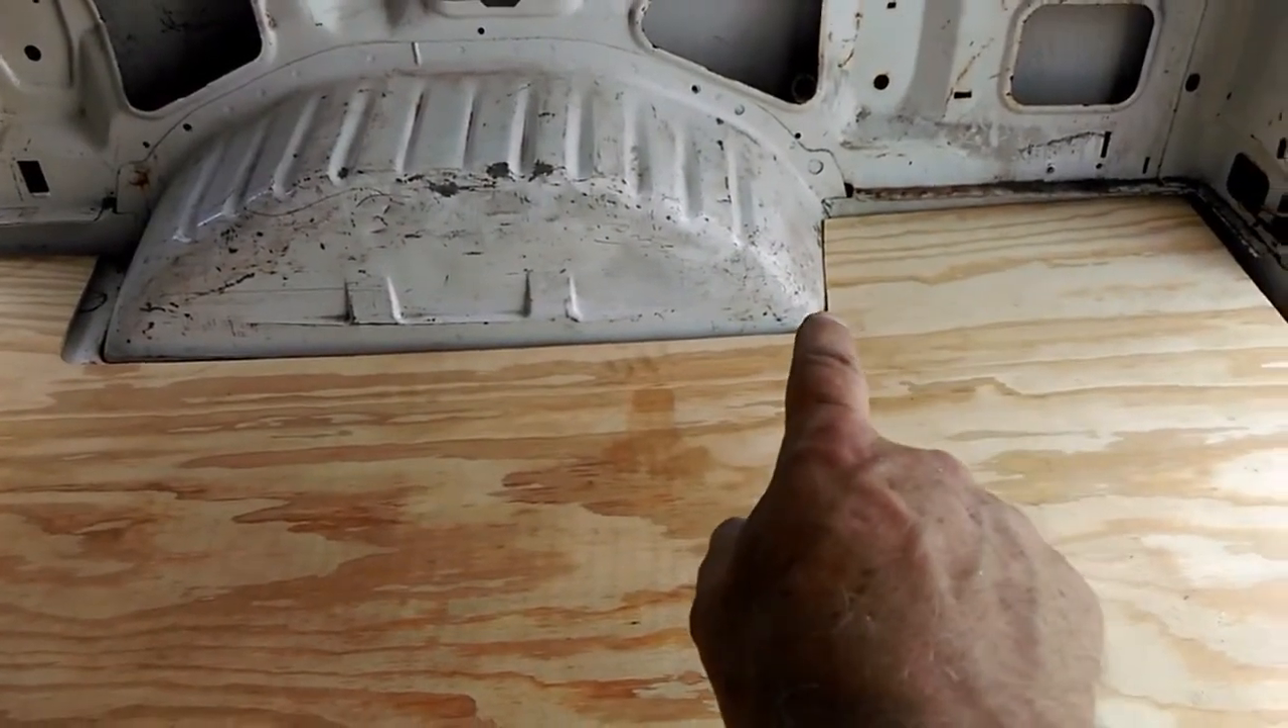We got a good fit here in the back.